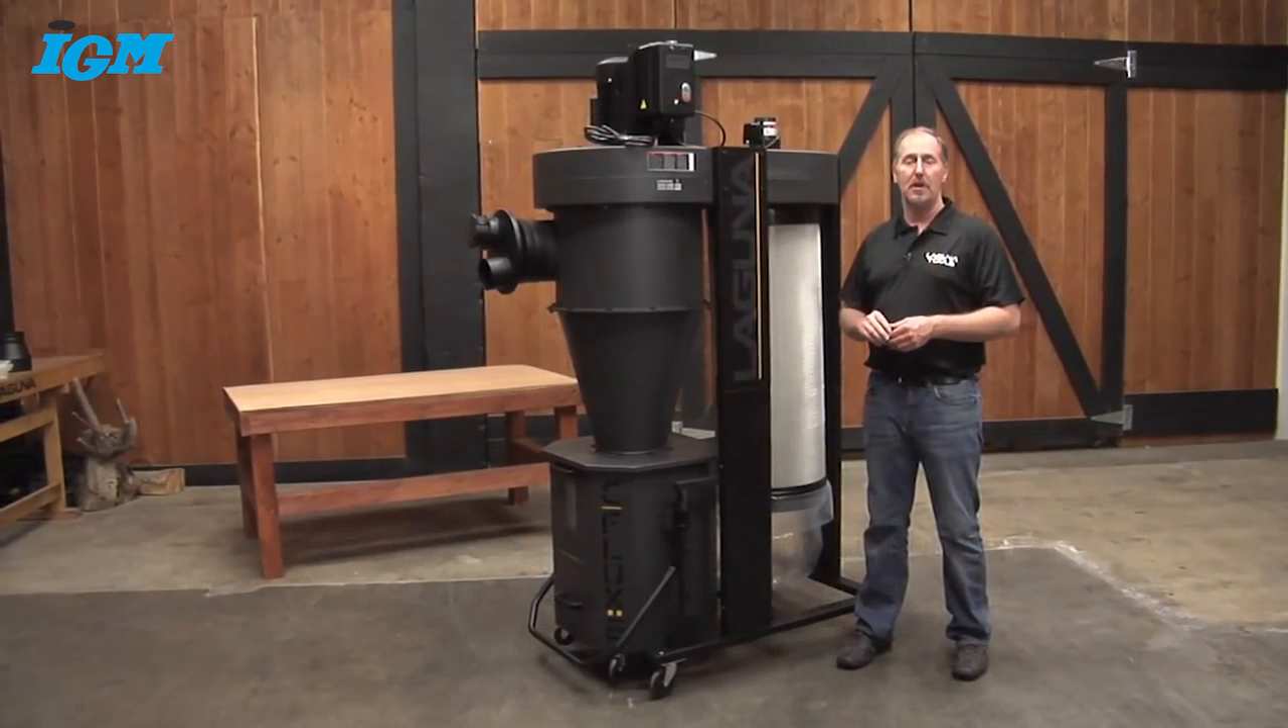Now we've finished doing the complete assembly of the C-Flux Cyclone dust collection system.